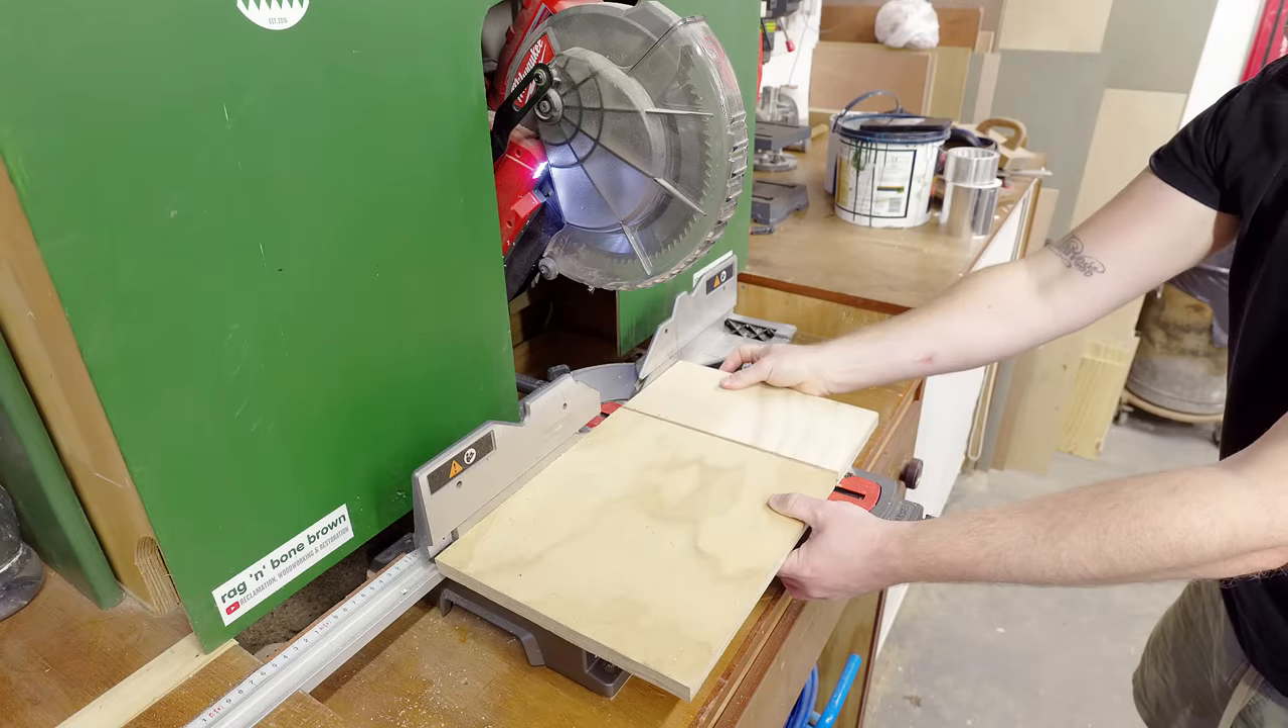So I've just set up the fence to cut a perfect 90 degrees and I can validate that by making a cut flipping one half of the workpiece over and here you can see the two pieces meet together perfectly.